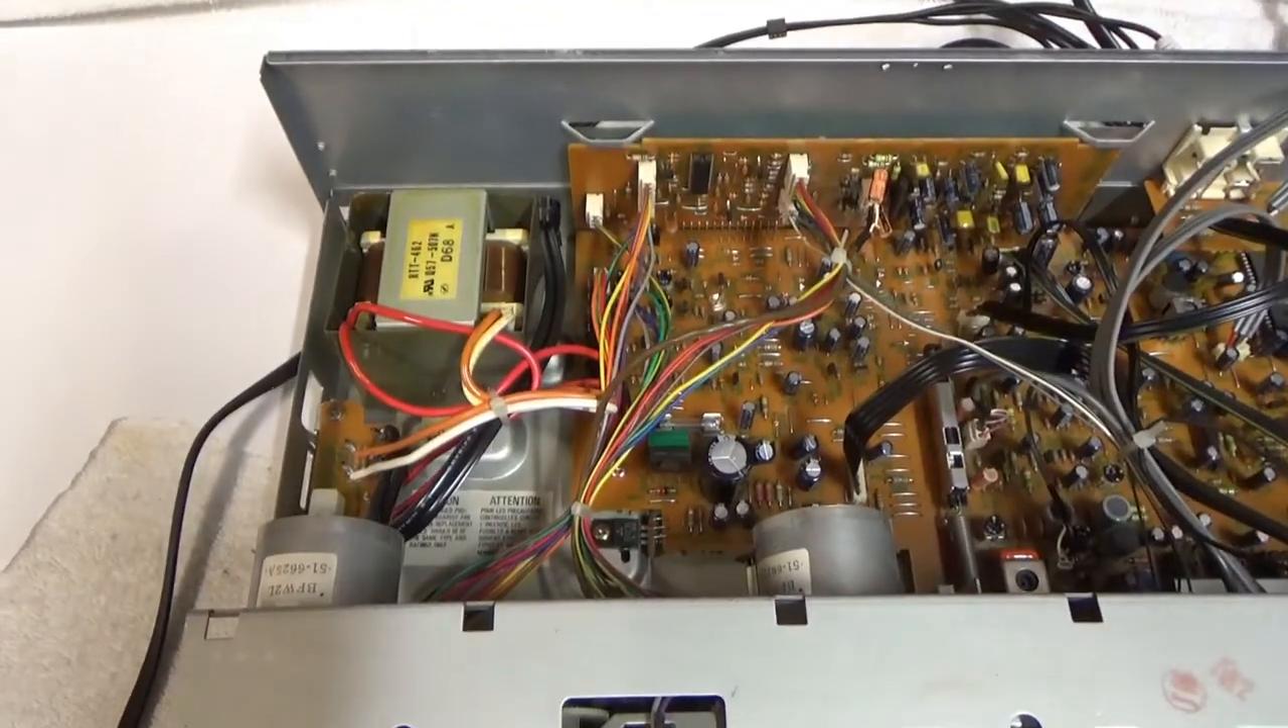Alright, and here is the cassette deck with top off.